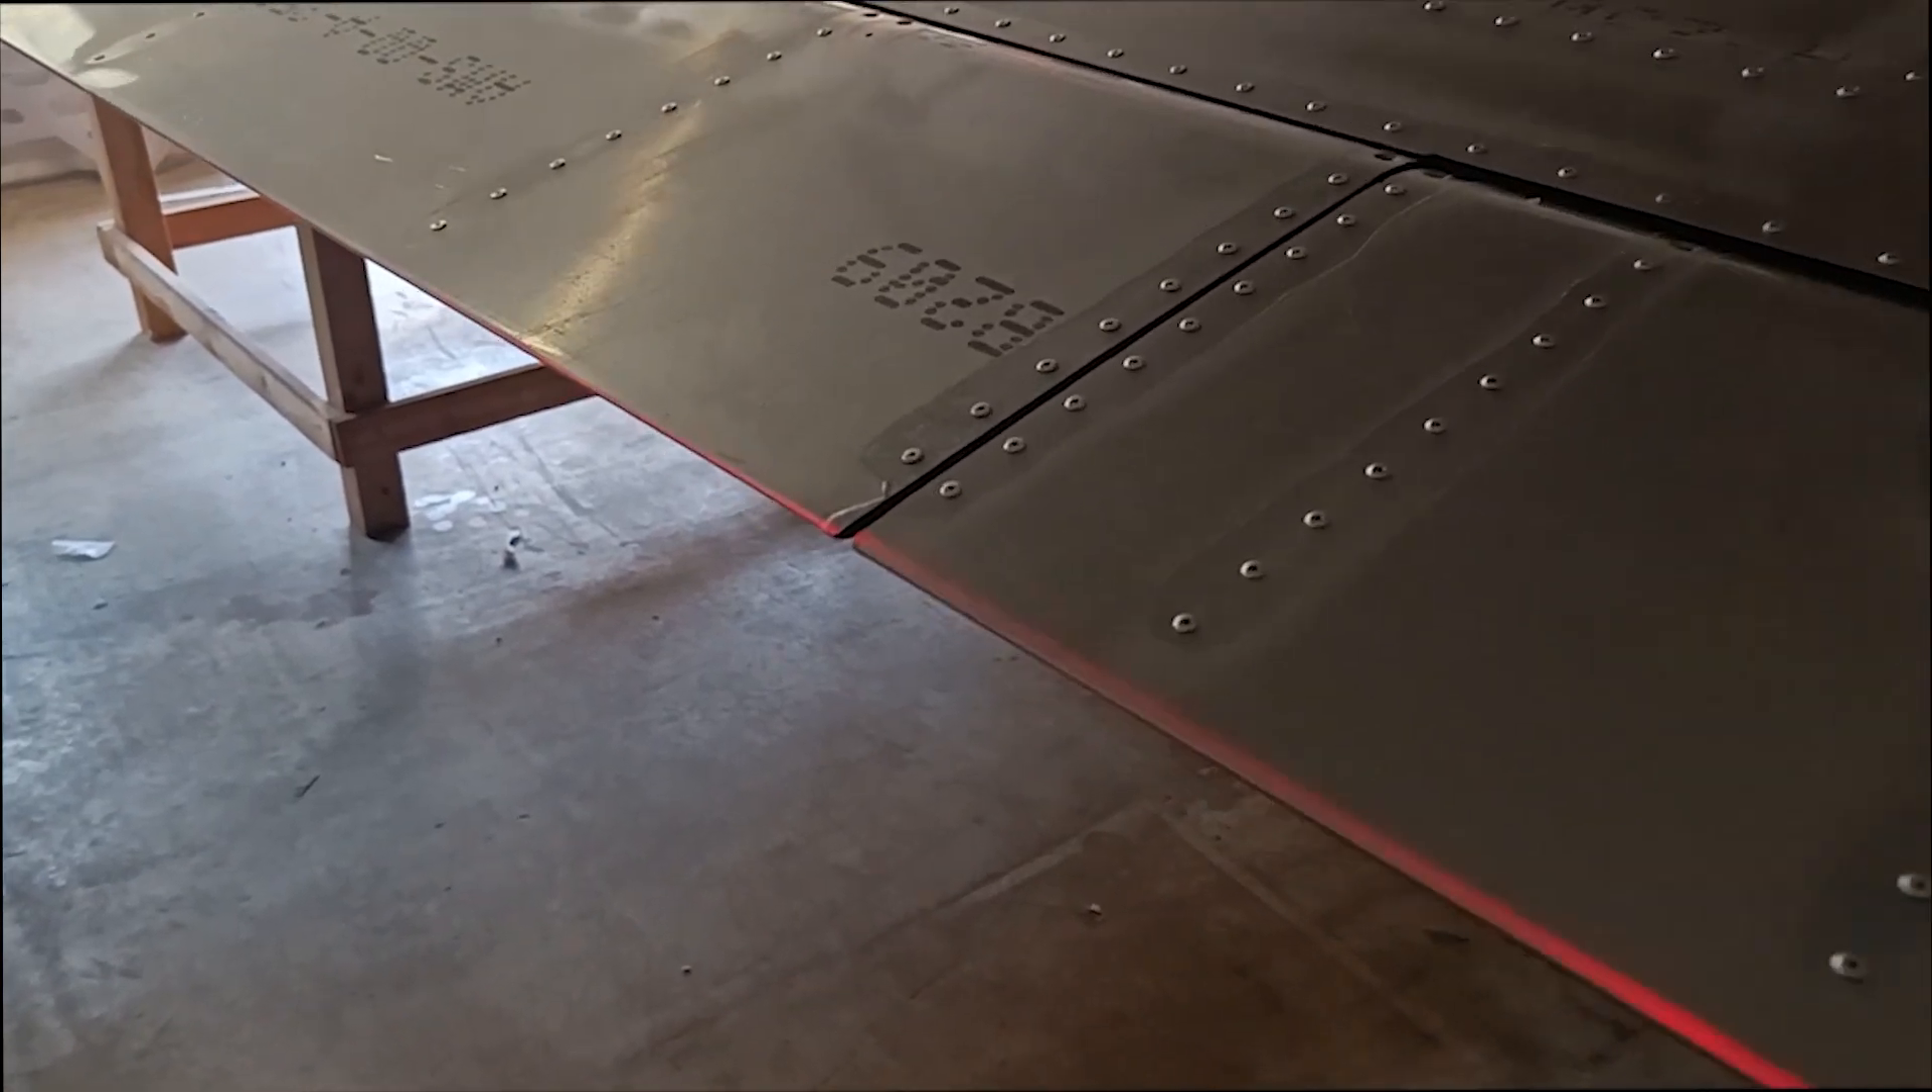So you can see here we aligned the ailerons and the flaps with the laser.